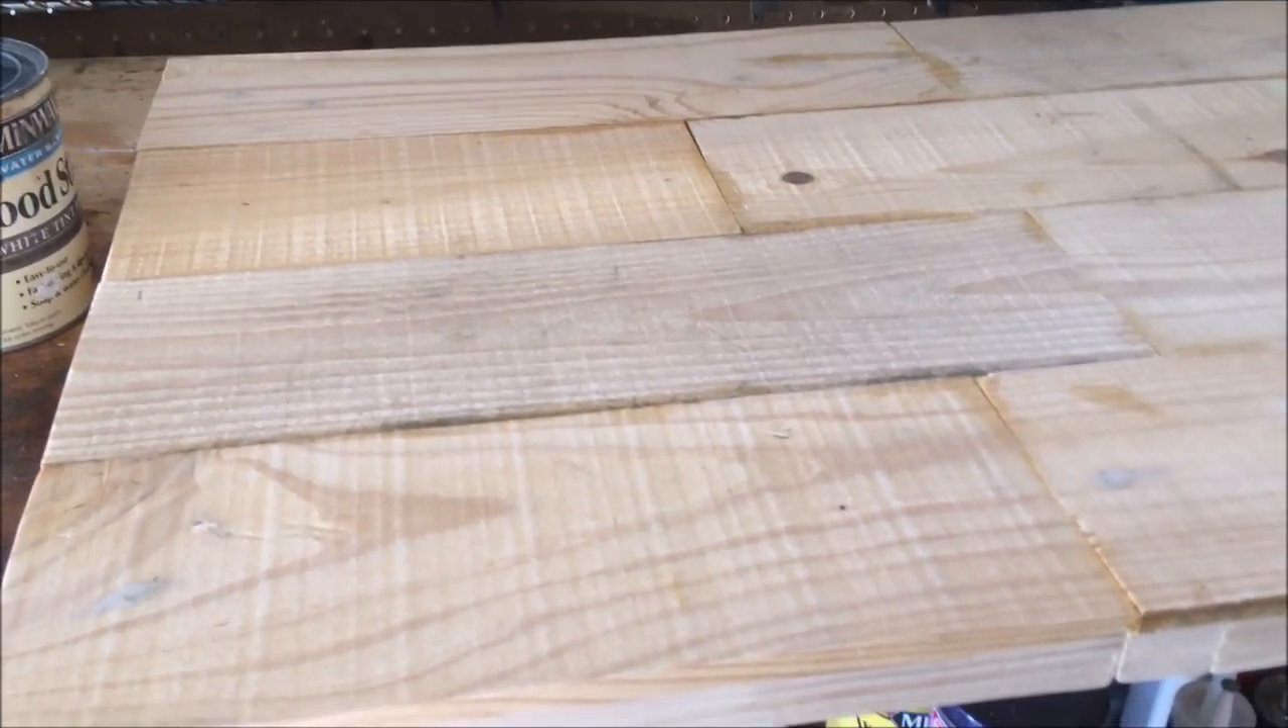I got two boards on every row staggered the seam.